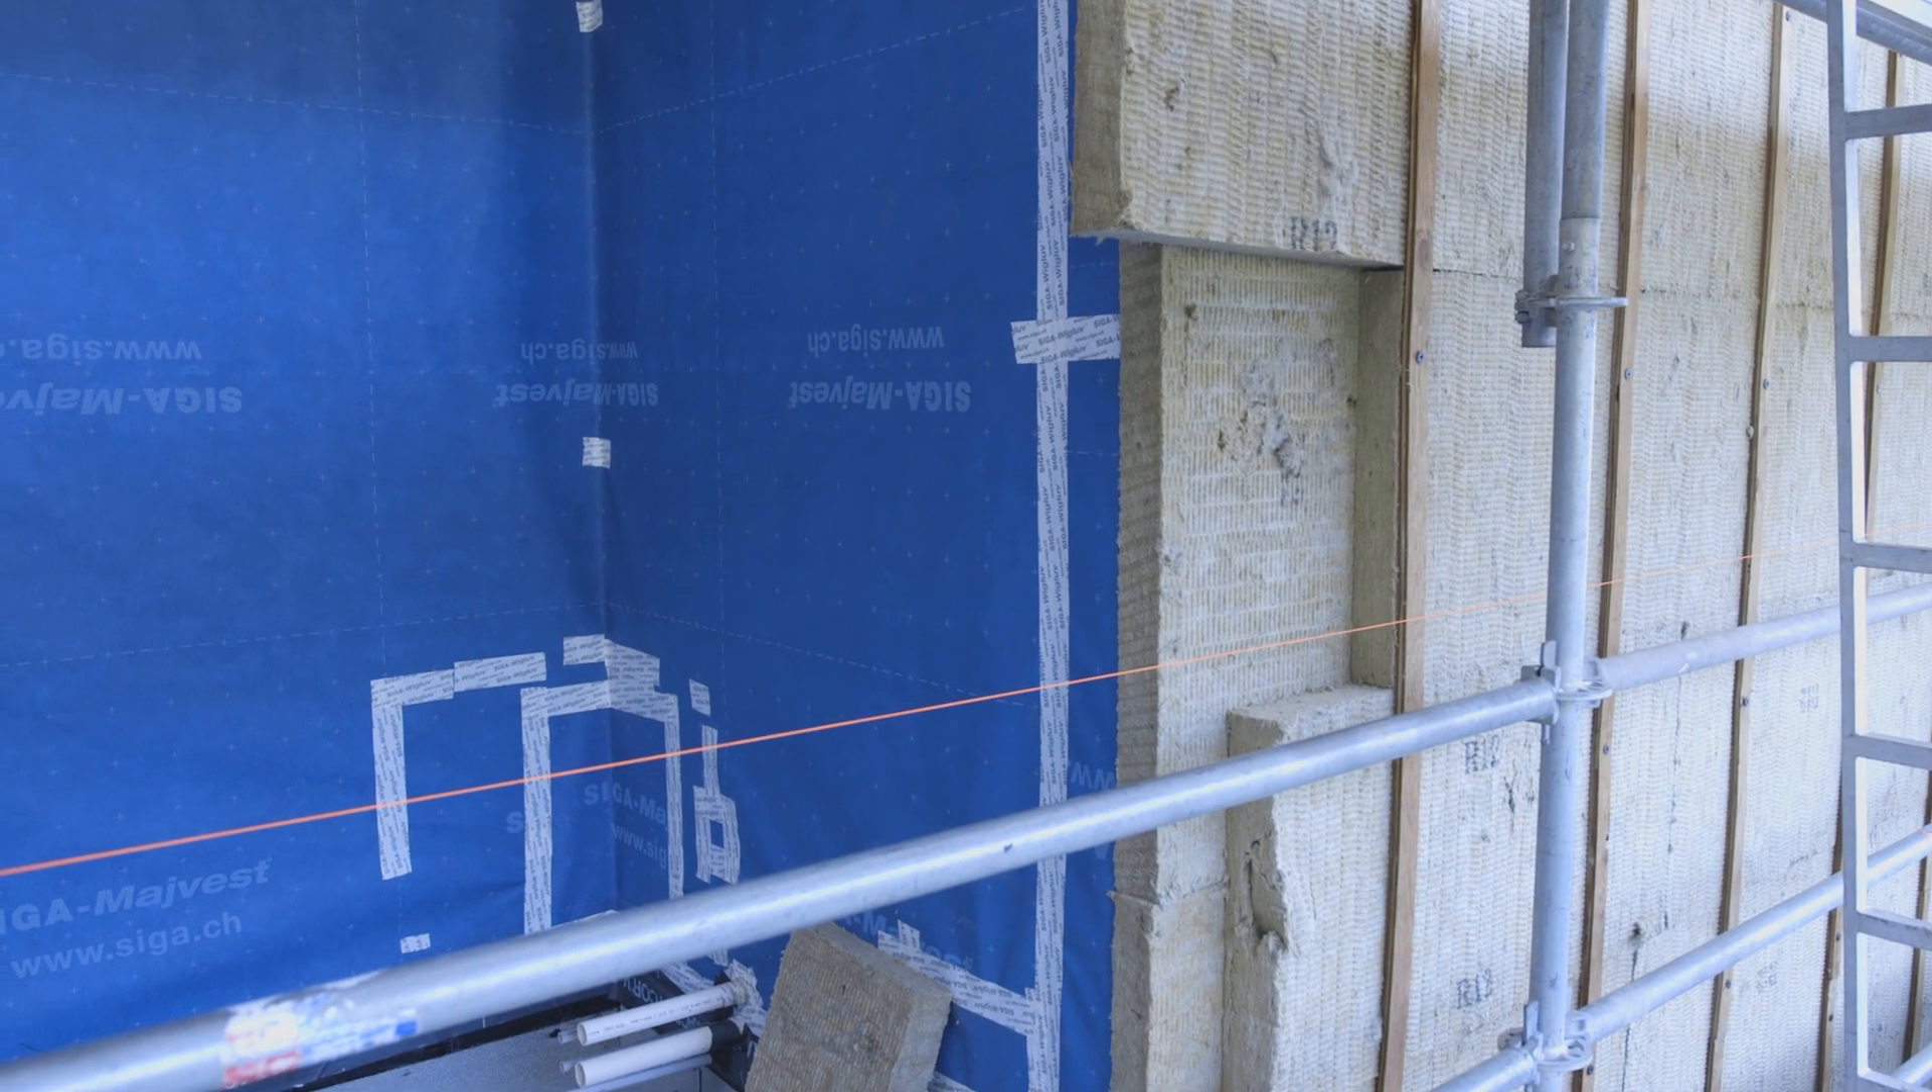The windows are arriving in about two weeks, and we've started putting the exterior insulation on, just on the main wall areas.